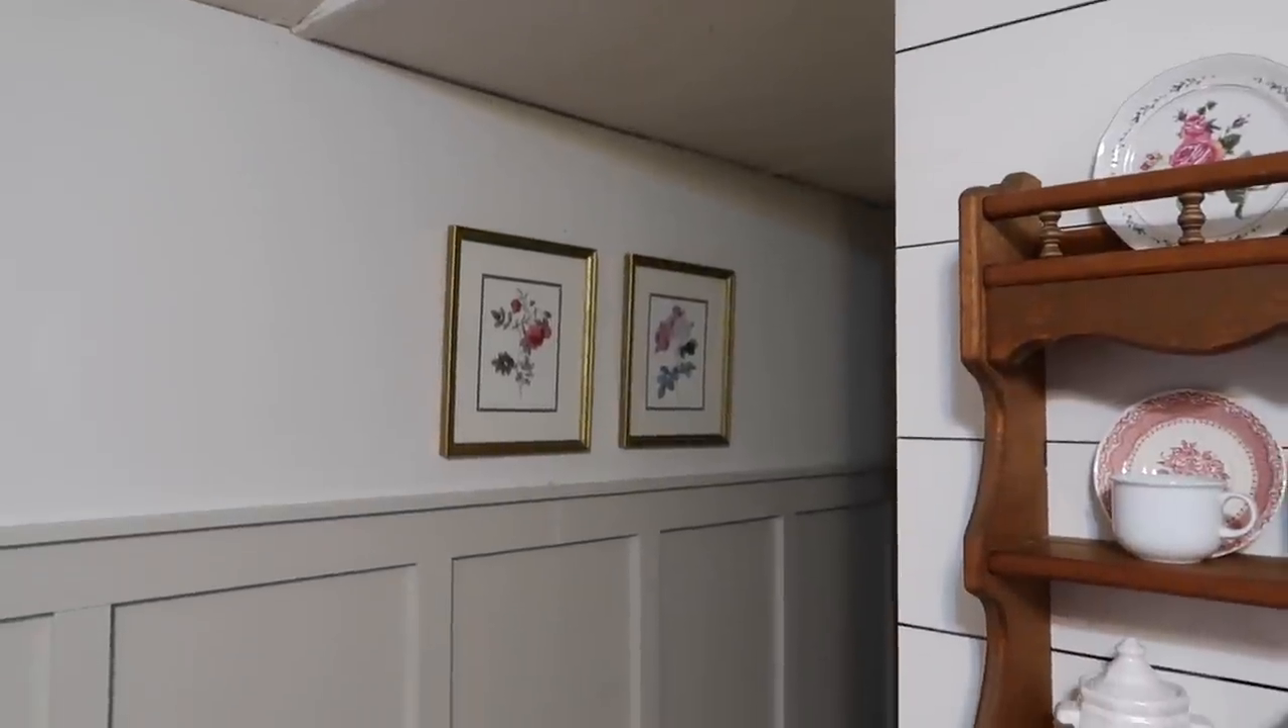I still have to put some molding around the top up here as you can see and yeah I'm not sure this is how I'm going to leave it.